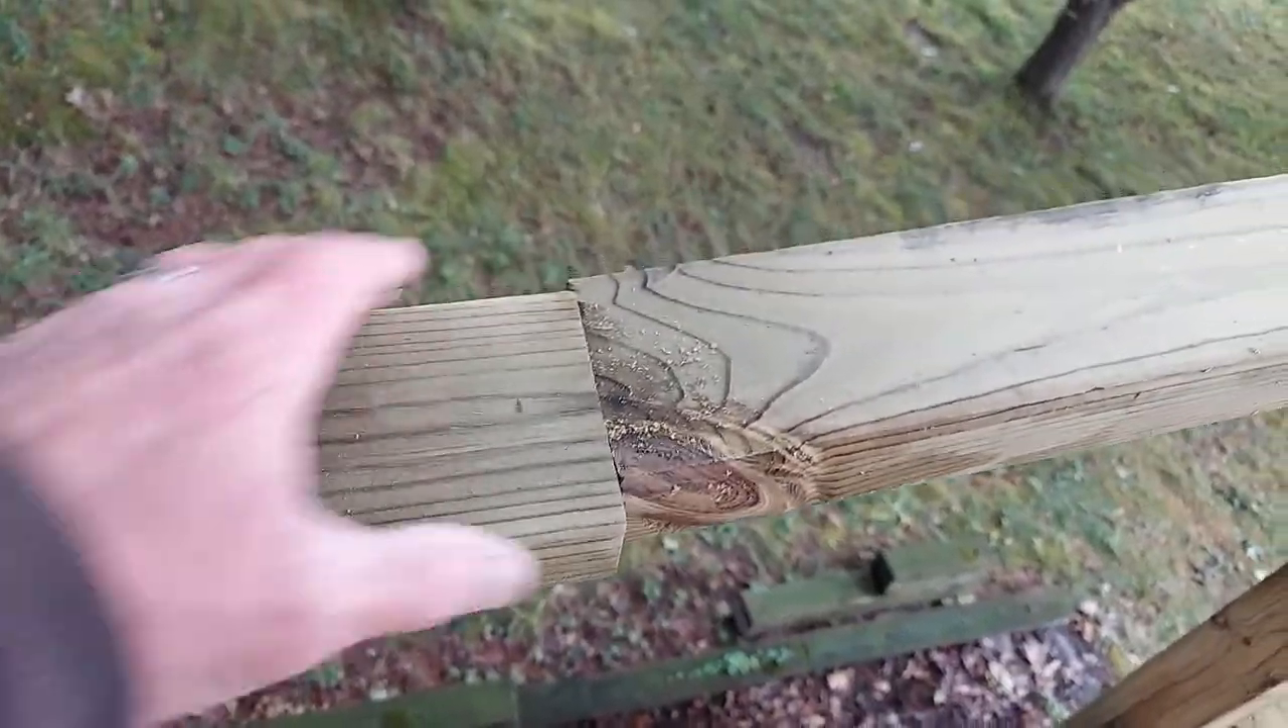We have our butt joint here which as you can see doesn't line up perfect.